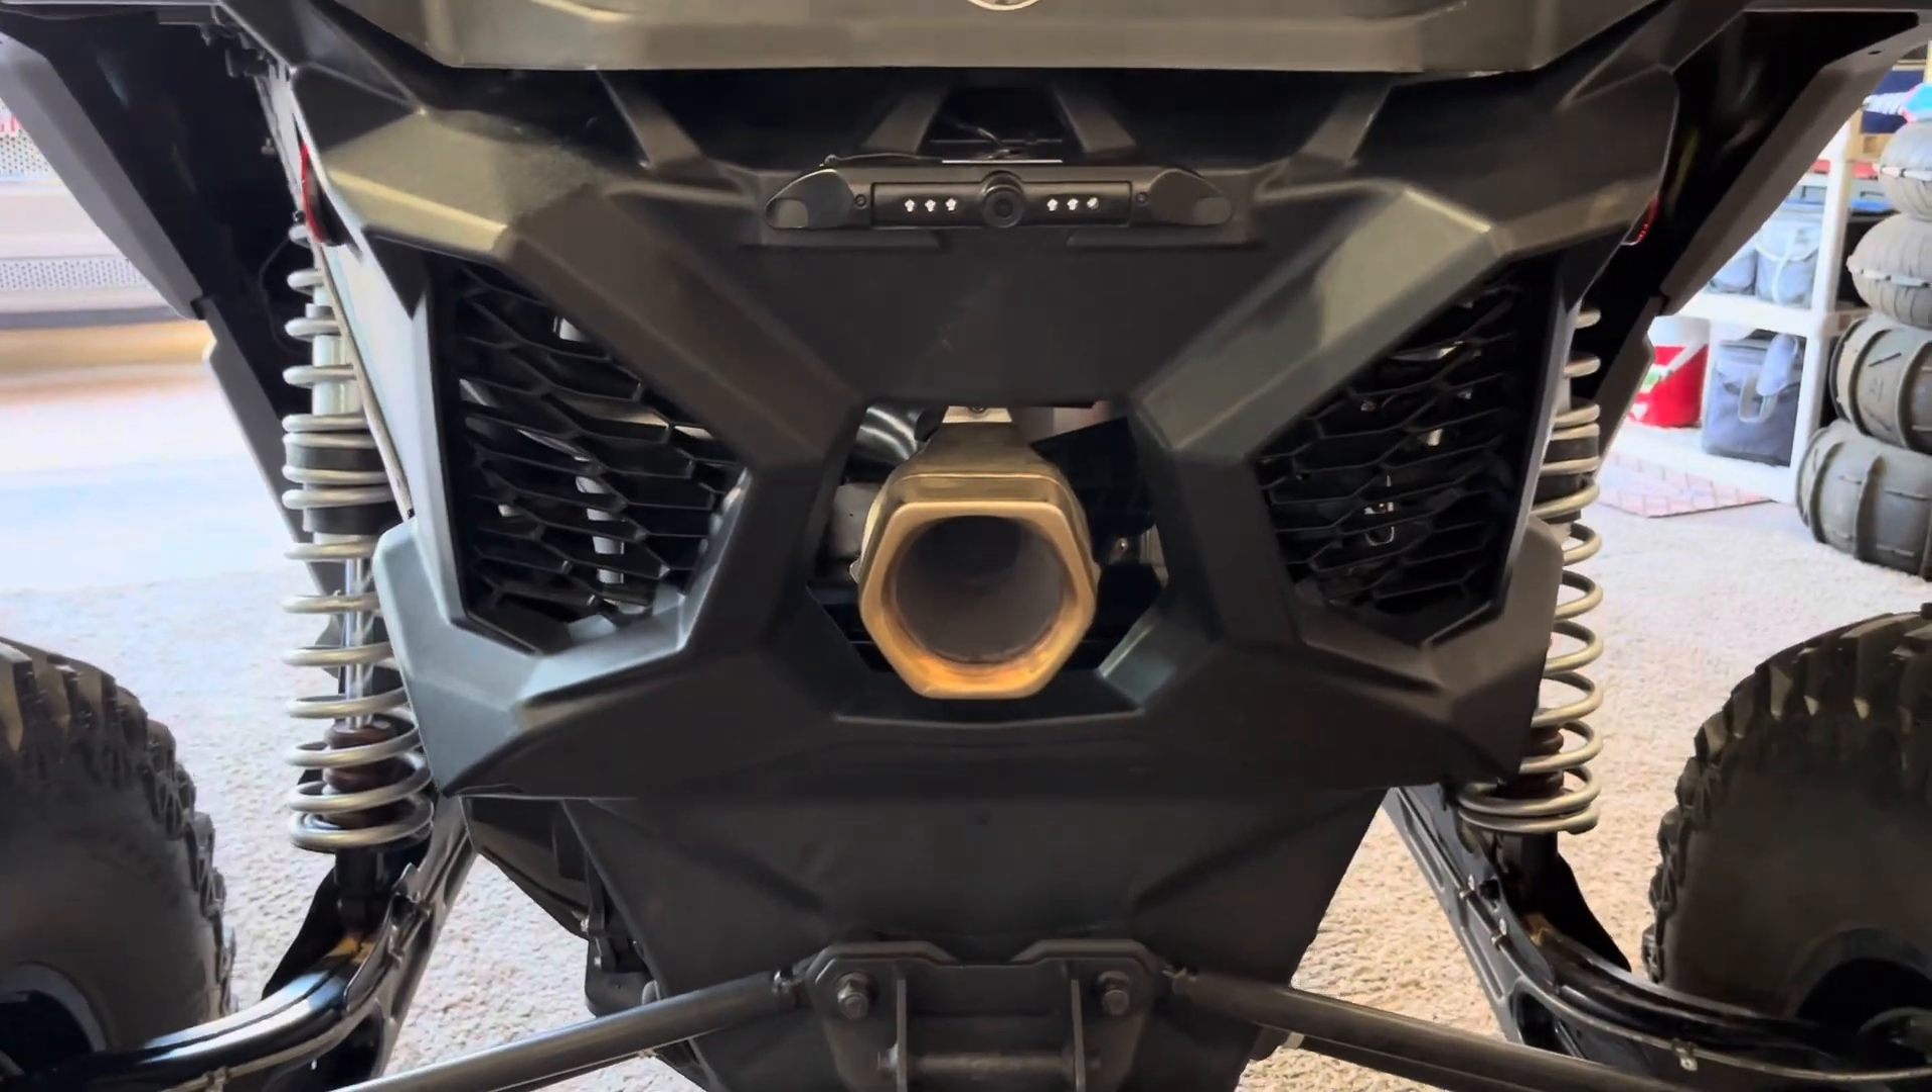So we put the back back on. And I put the spark arrestor on just to be legal.